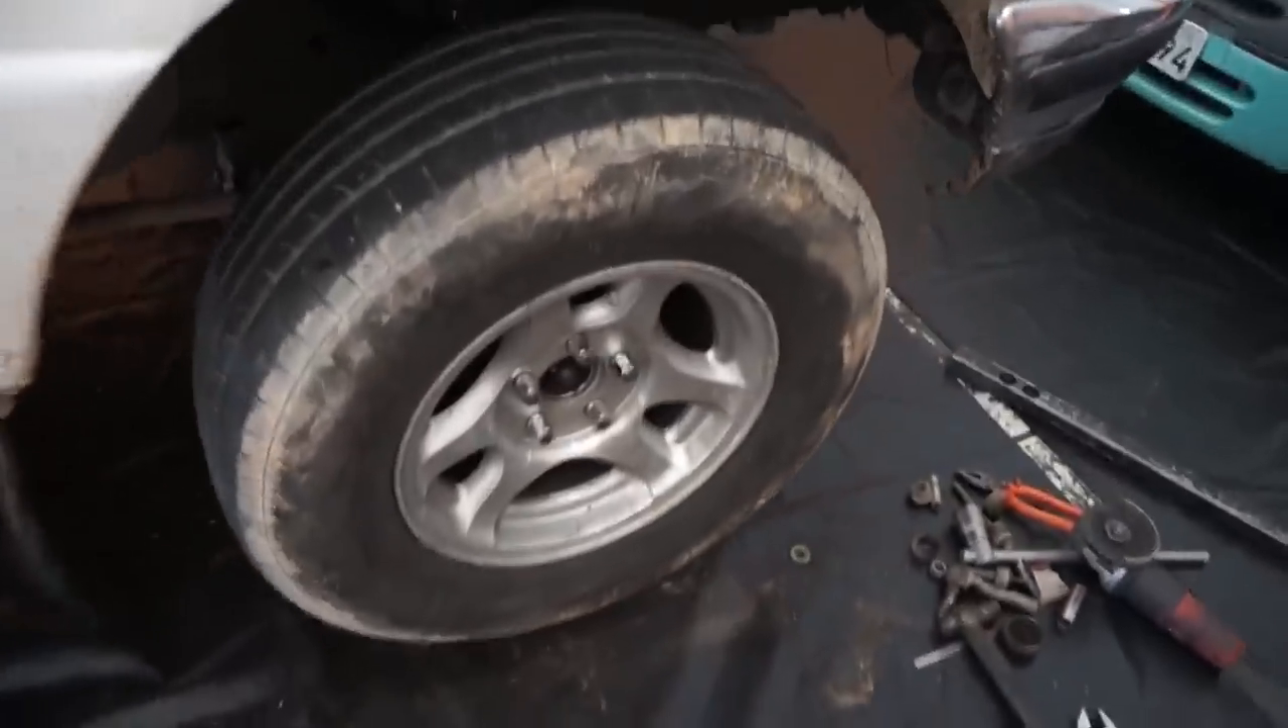Então turminha, a roda já tá no lugar.